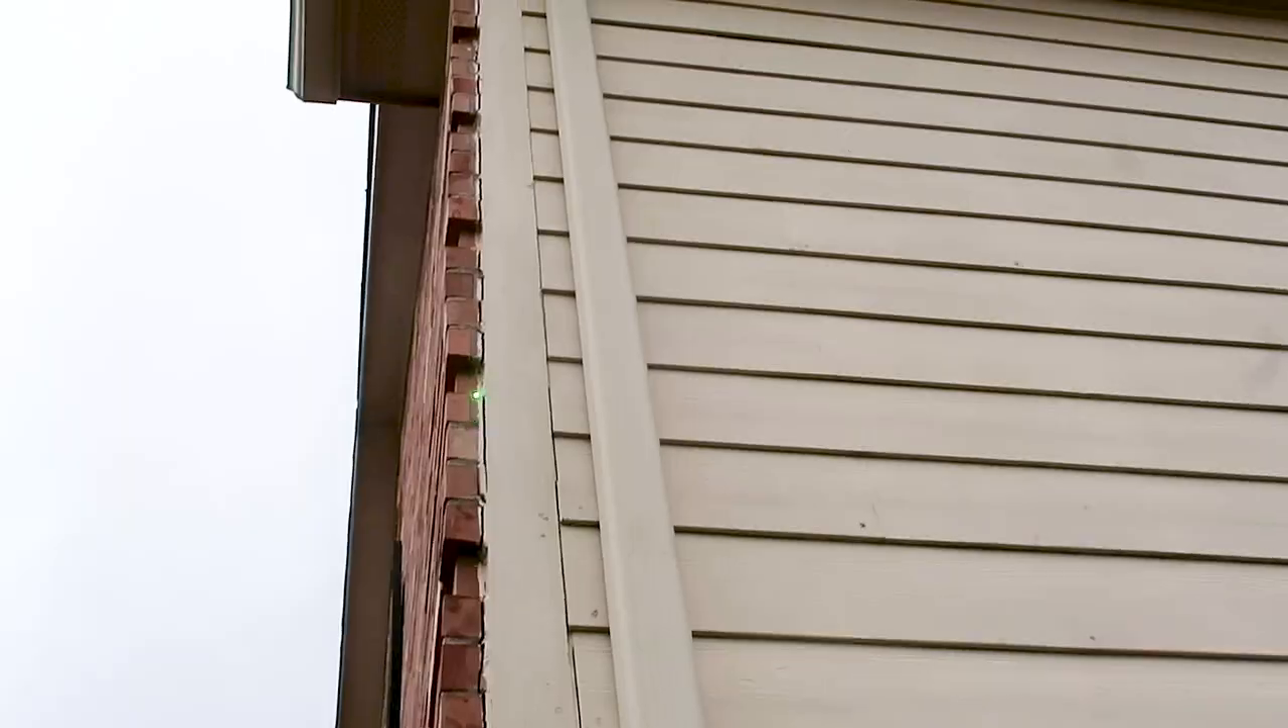So right here, you can see some separation between the brick and the fiber cement boards here.